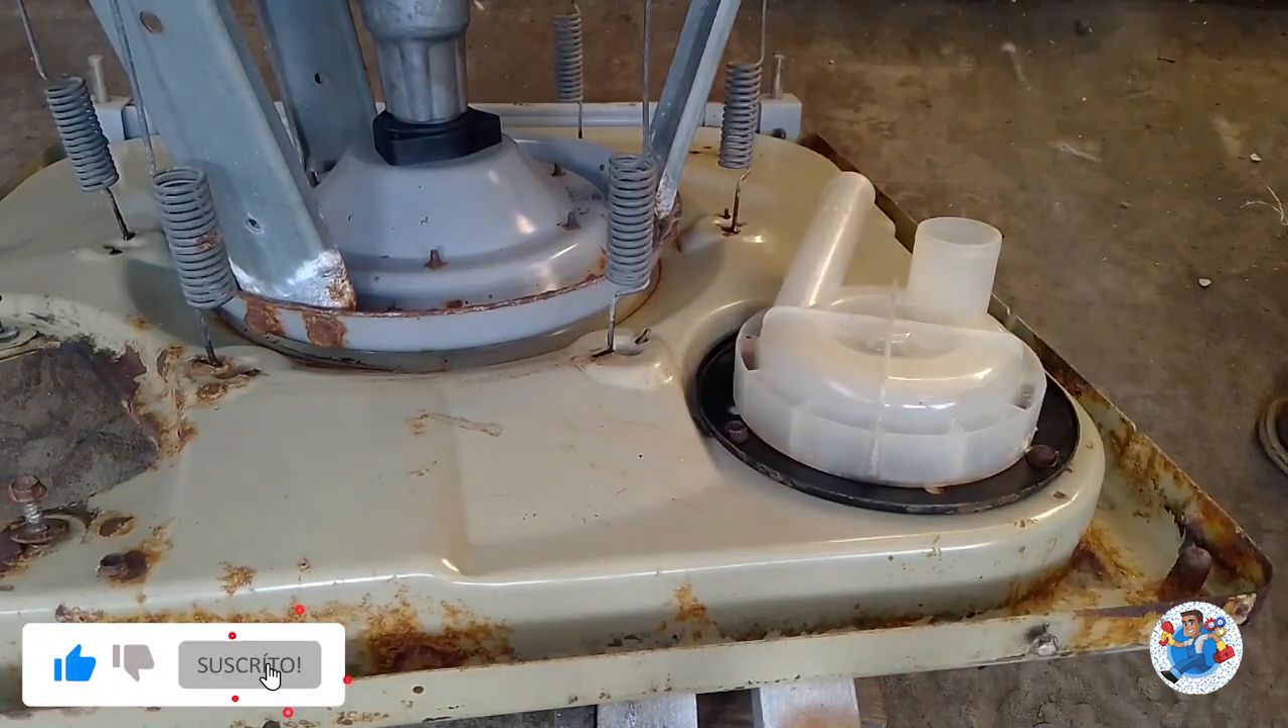Y ahí ya quedó colocada. La bomba.